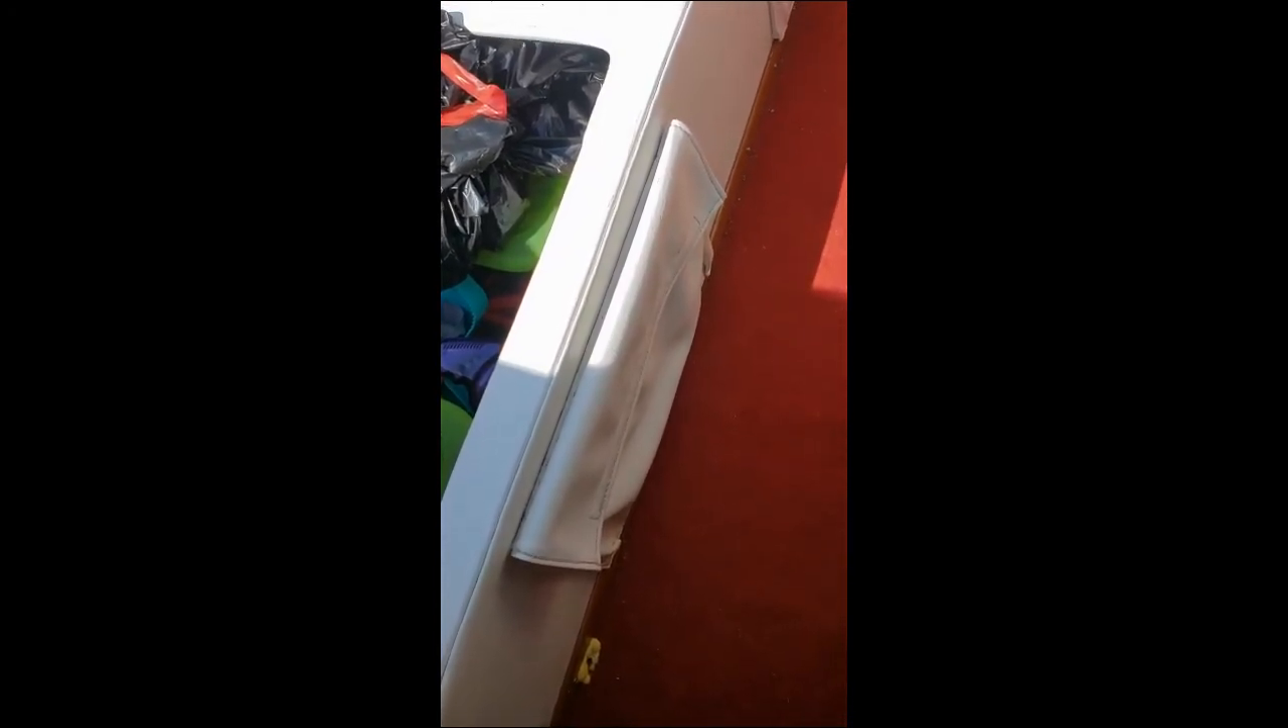We've put the pockets back on they're held on with uh hidden screws that are inside the pockets.